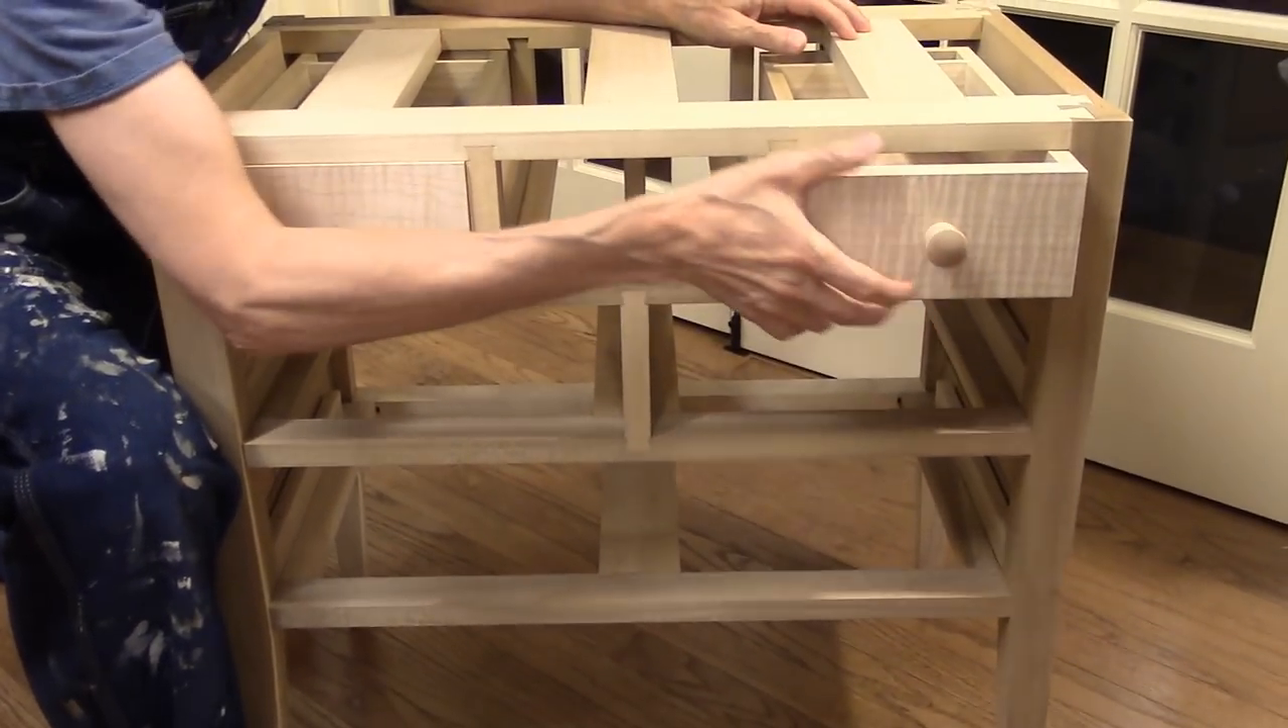And you can see my drawers in place.